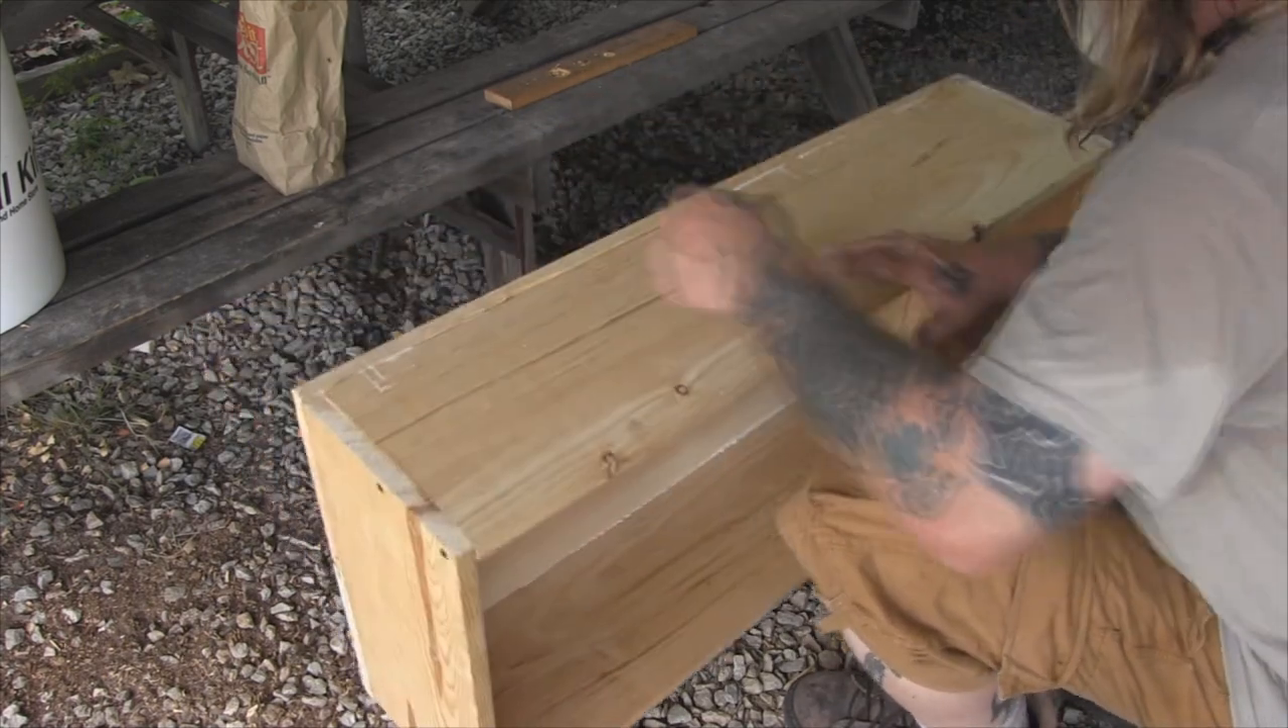Okay, so we've got the basis of our box made here as far as the bottom and the side.